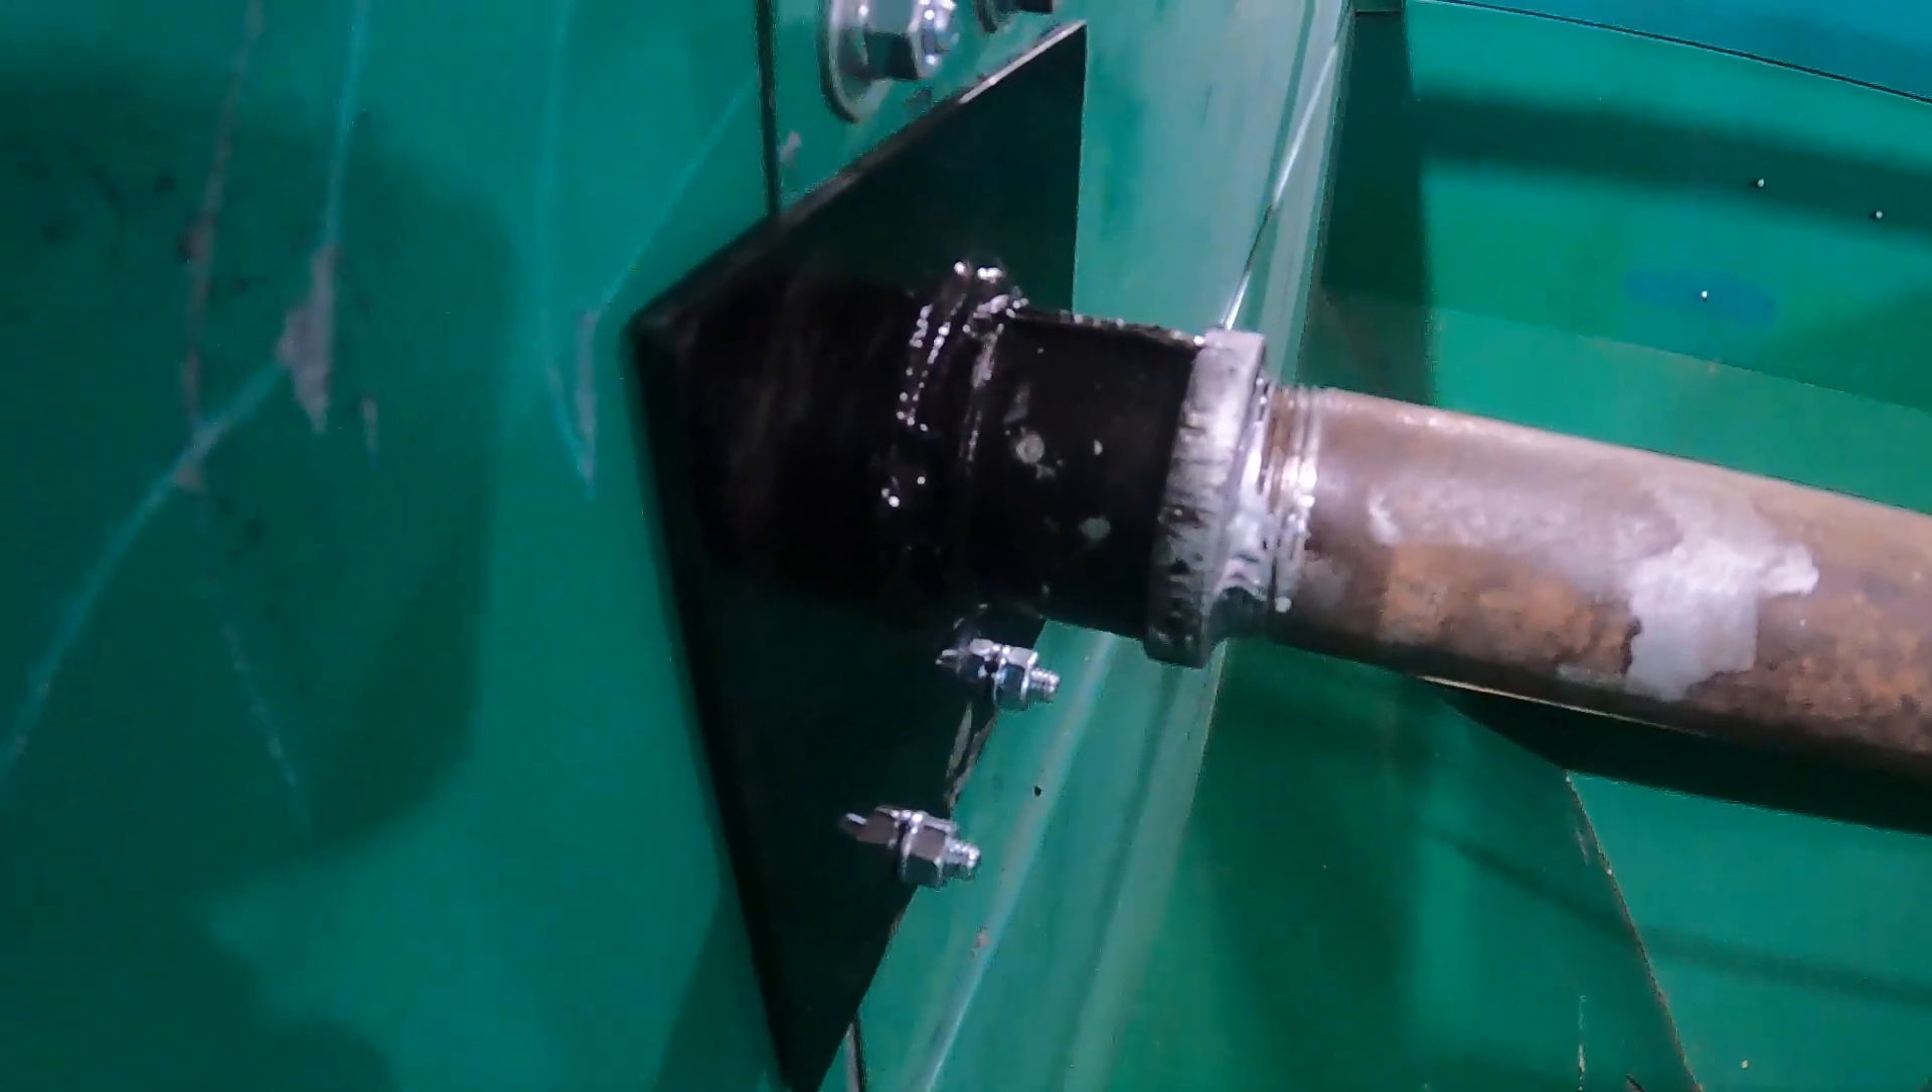That coupler is welded to that plate and bolted in place.